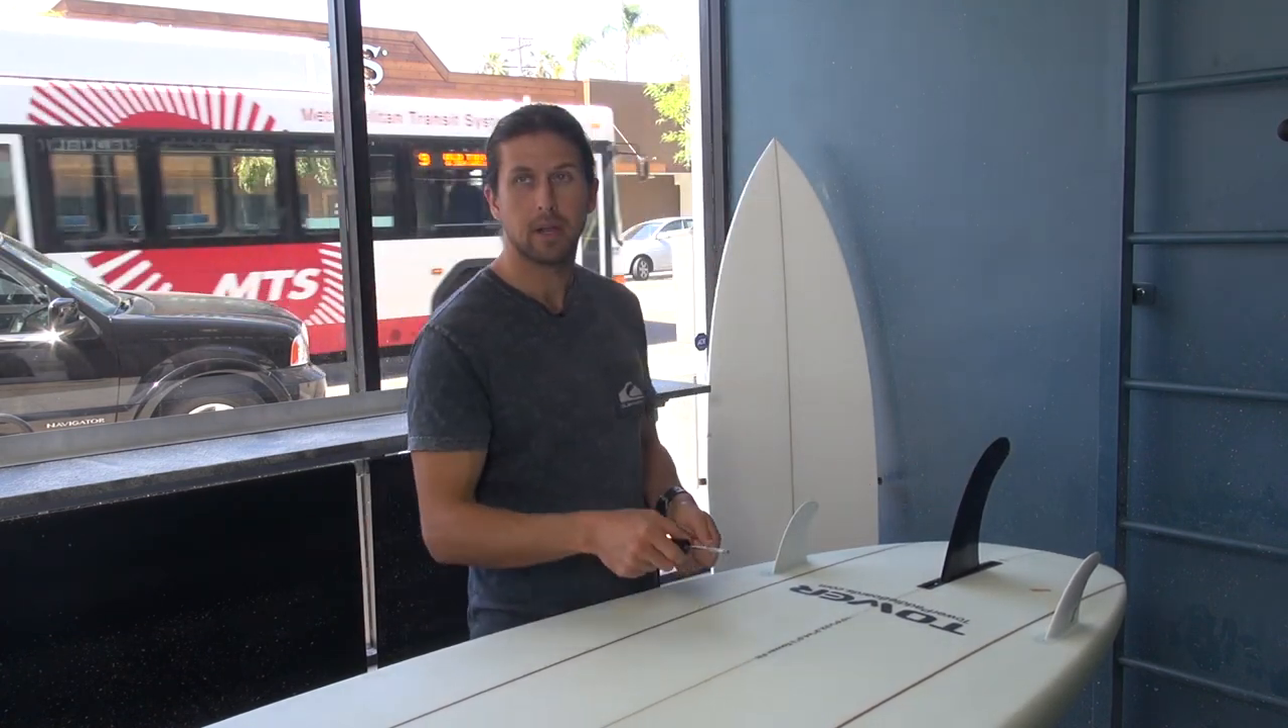You got your fins in and you're ready to go.